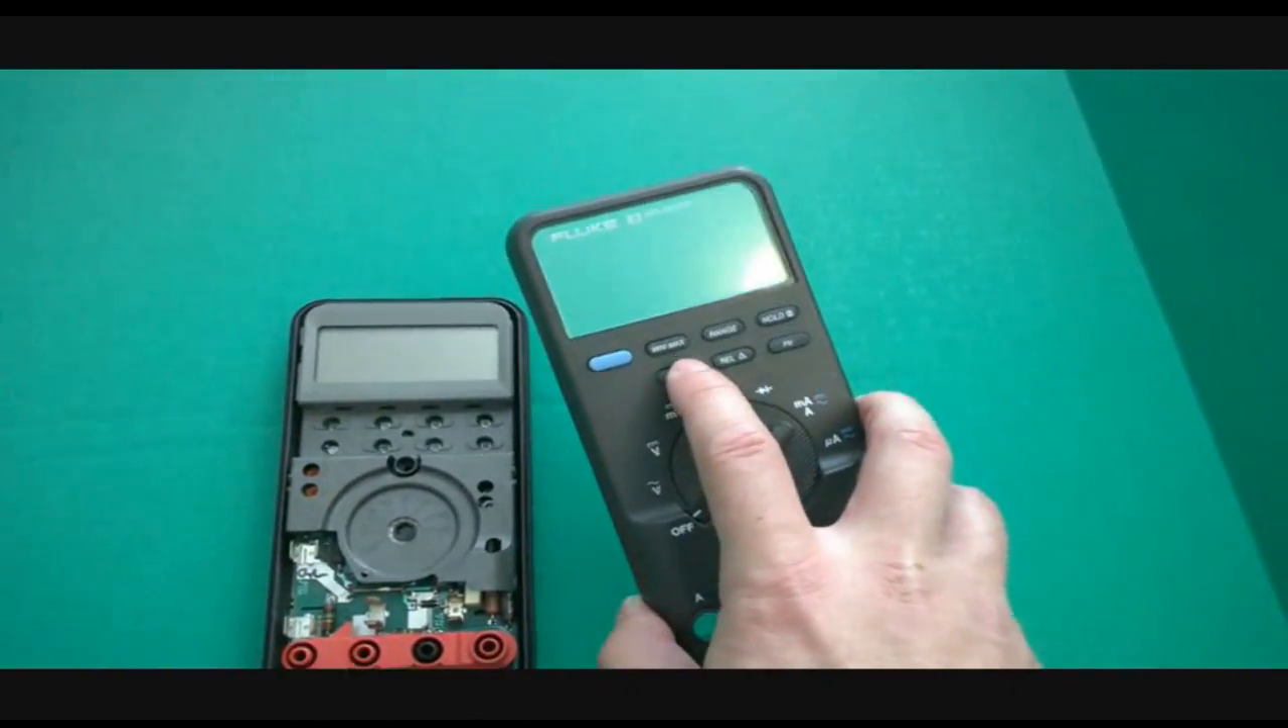I've taken the top case off. That's all I've done.